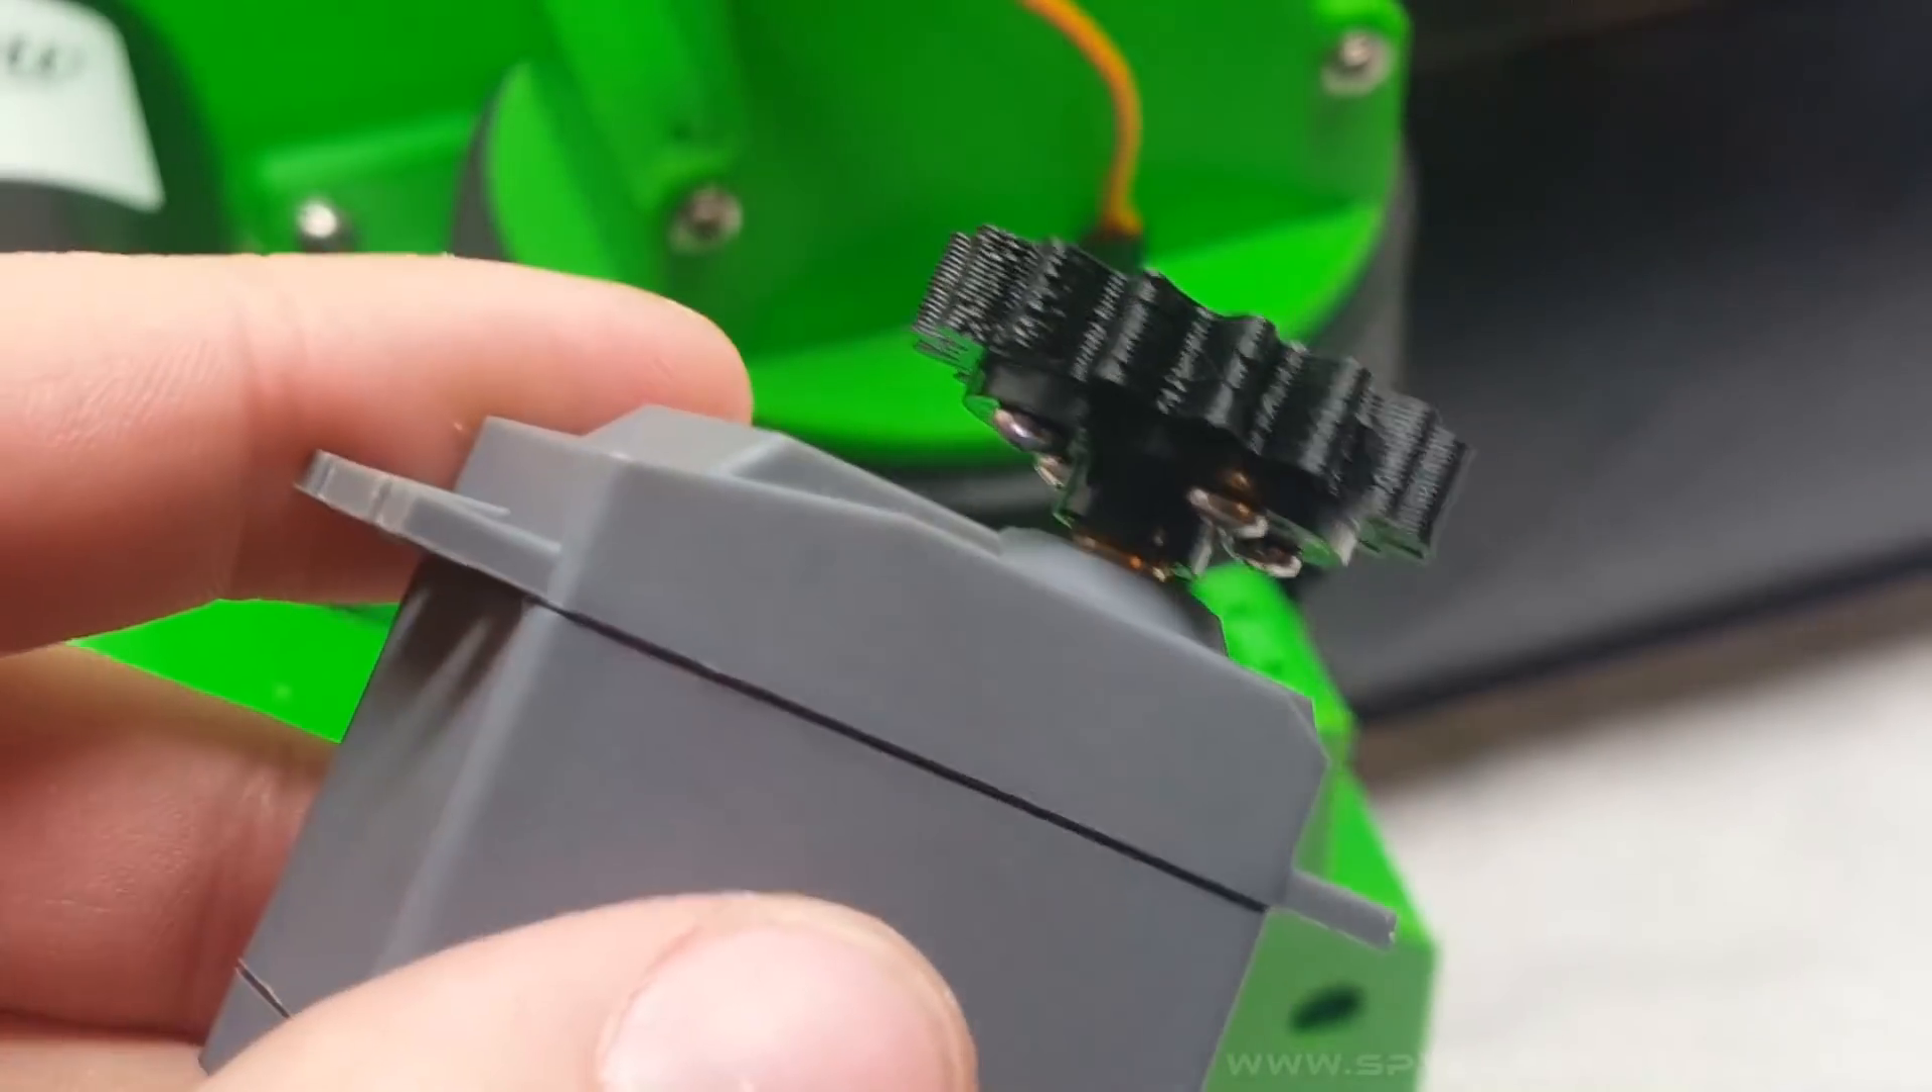So here I have the servo gear attached.